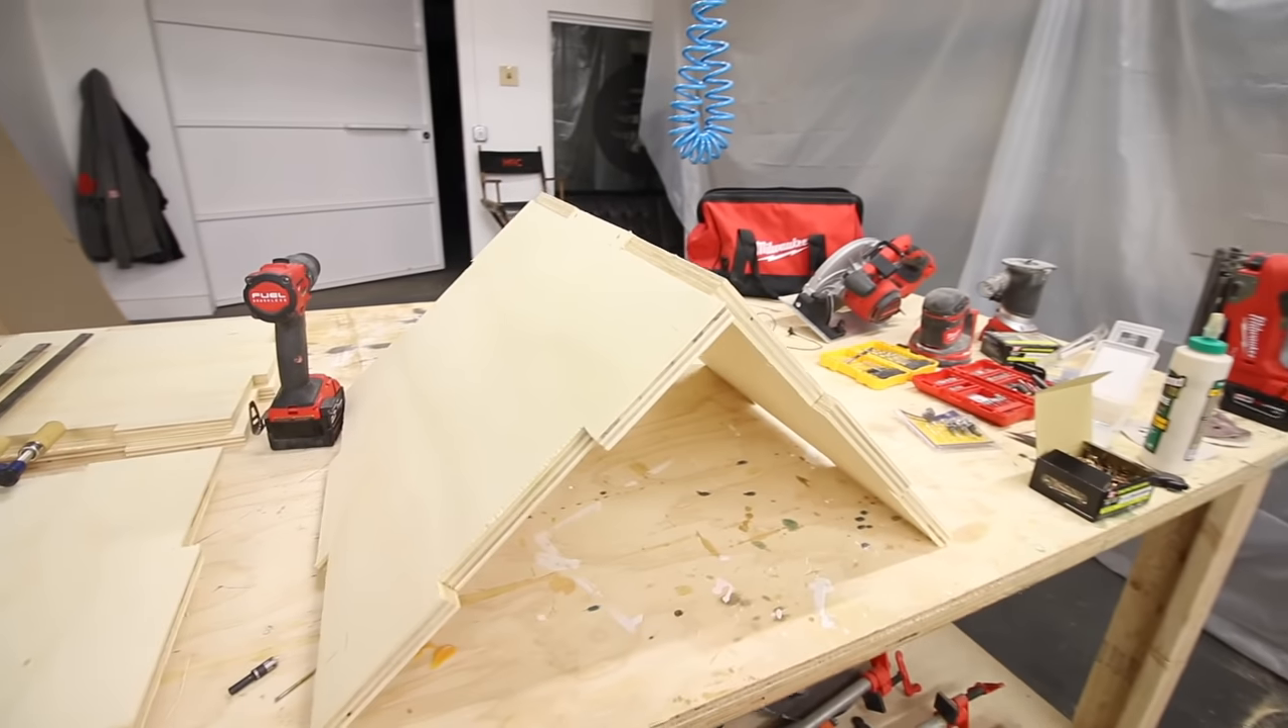Okay so we got the first two panels put together.